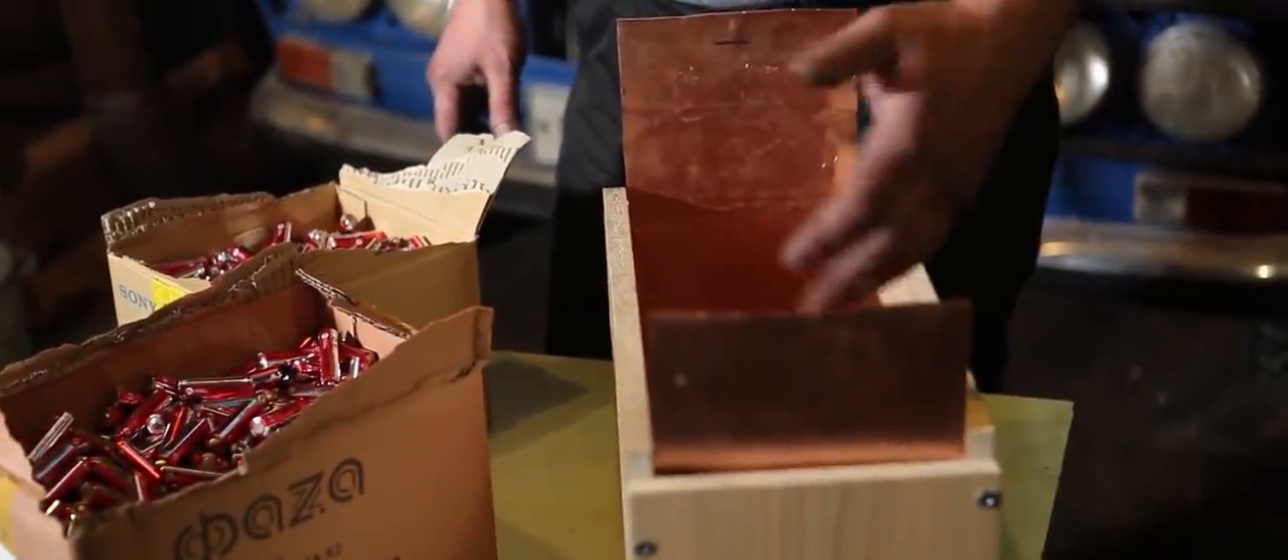I've fabricated some casing, which I've already fitted some copper panels to.